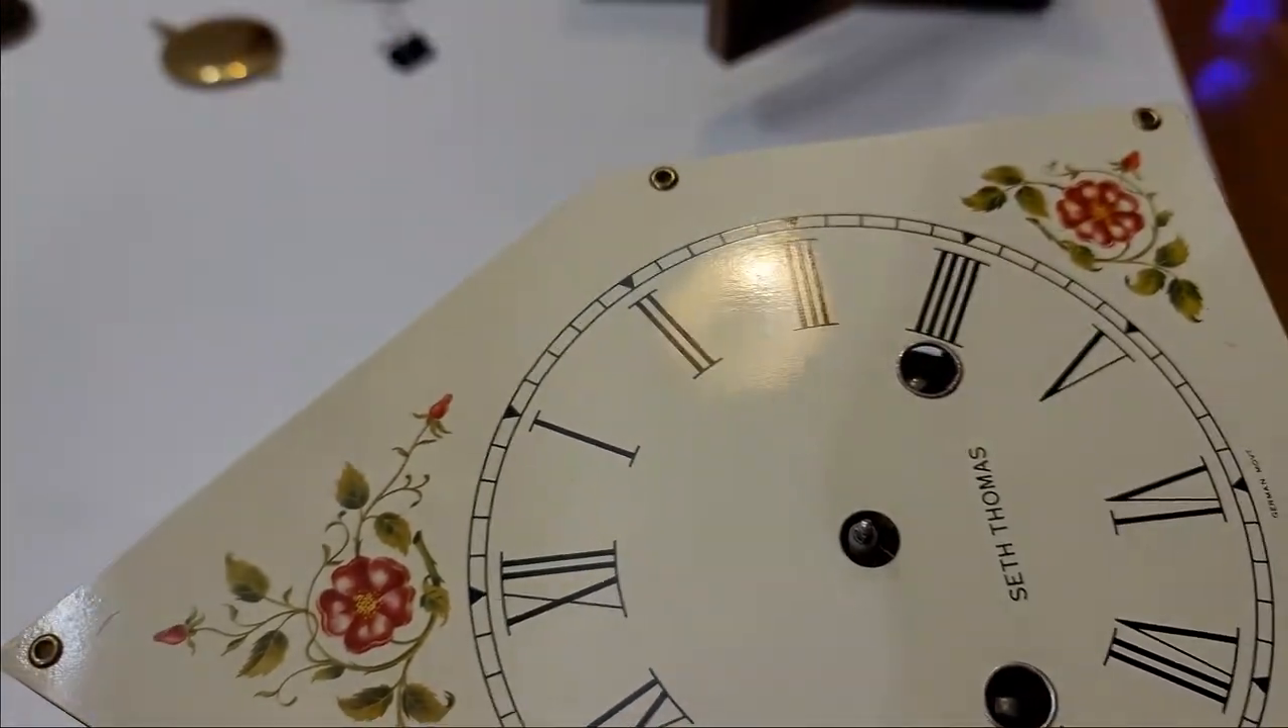I already removed the hands from the clock itself.